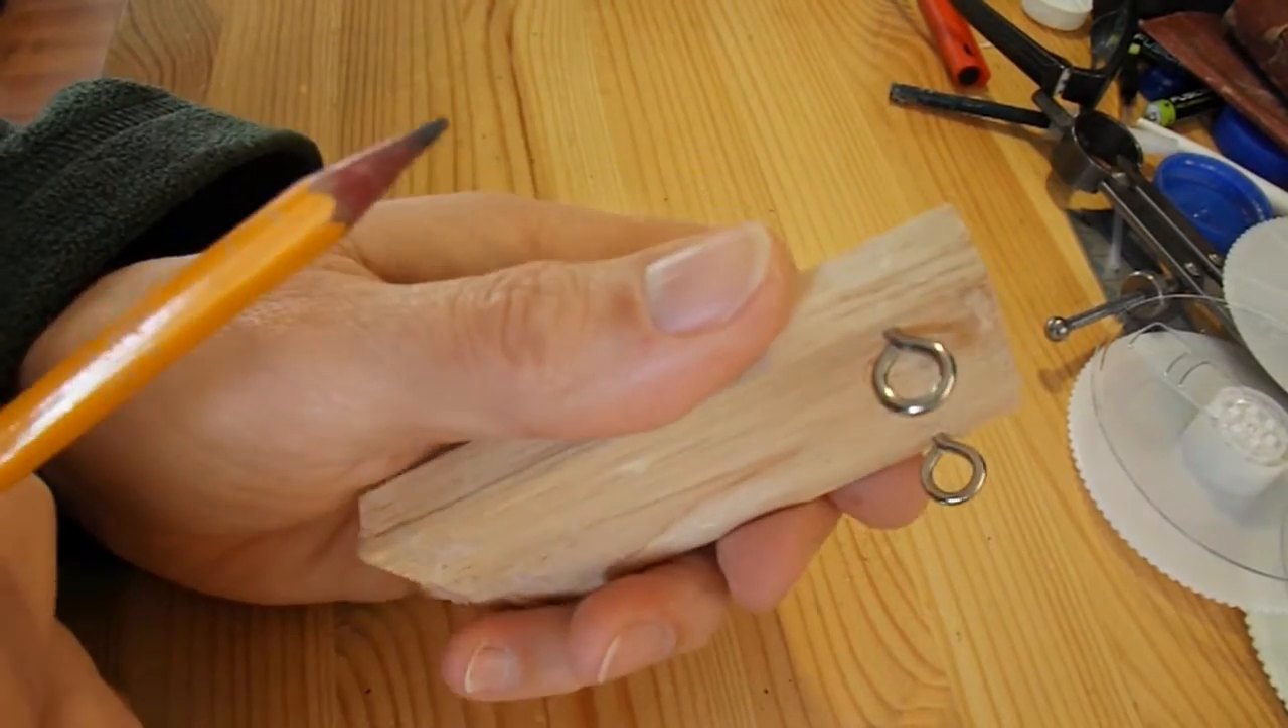I've also drilled a couple of very small holes there, and attached these metal eyes.